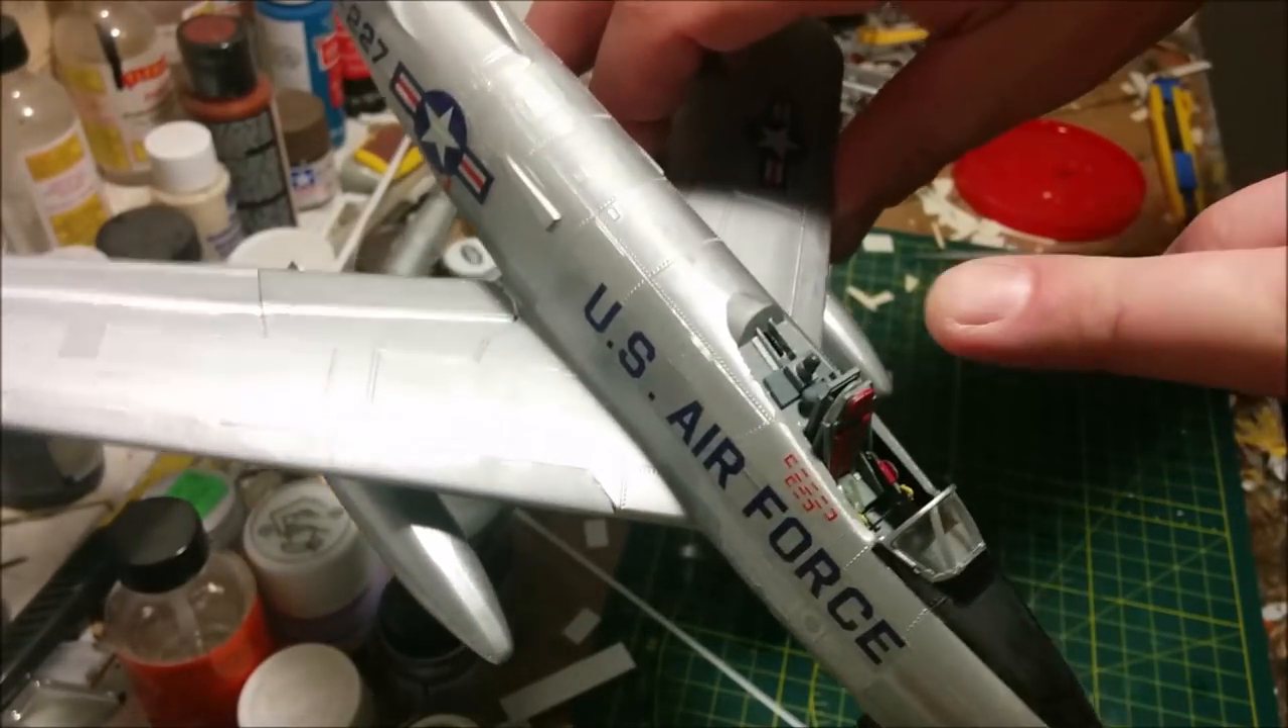As you can see the decals are on.